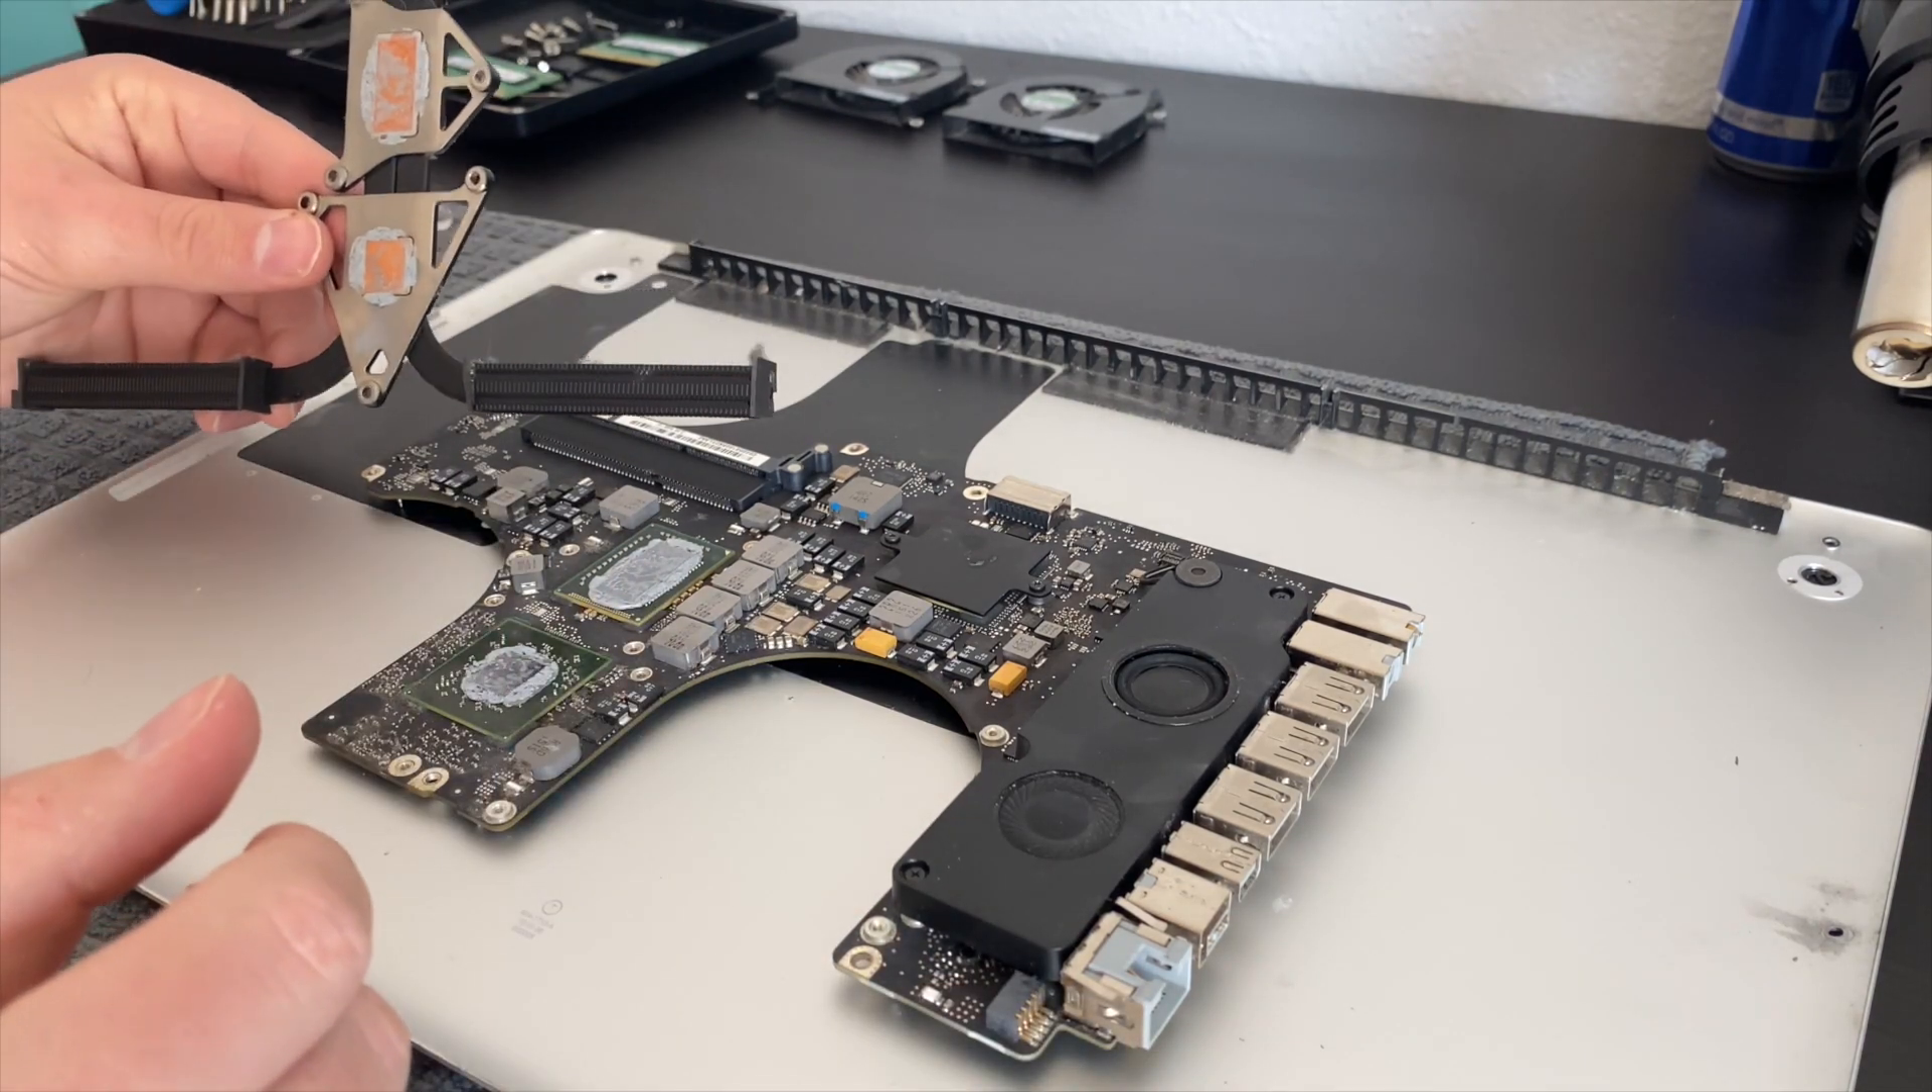With the heat sink removed, we can take a good look at the CPU and GPU.